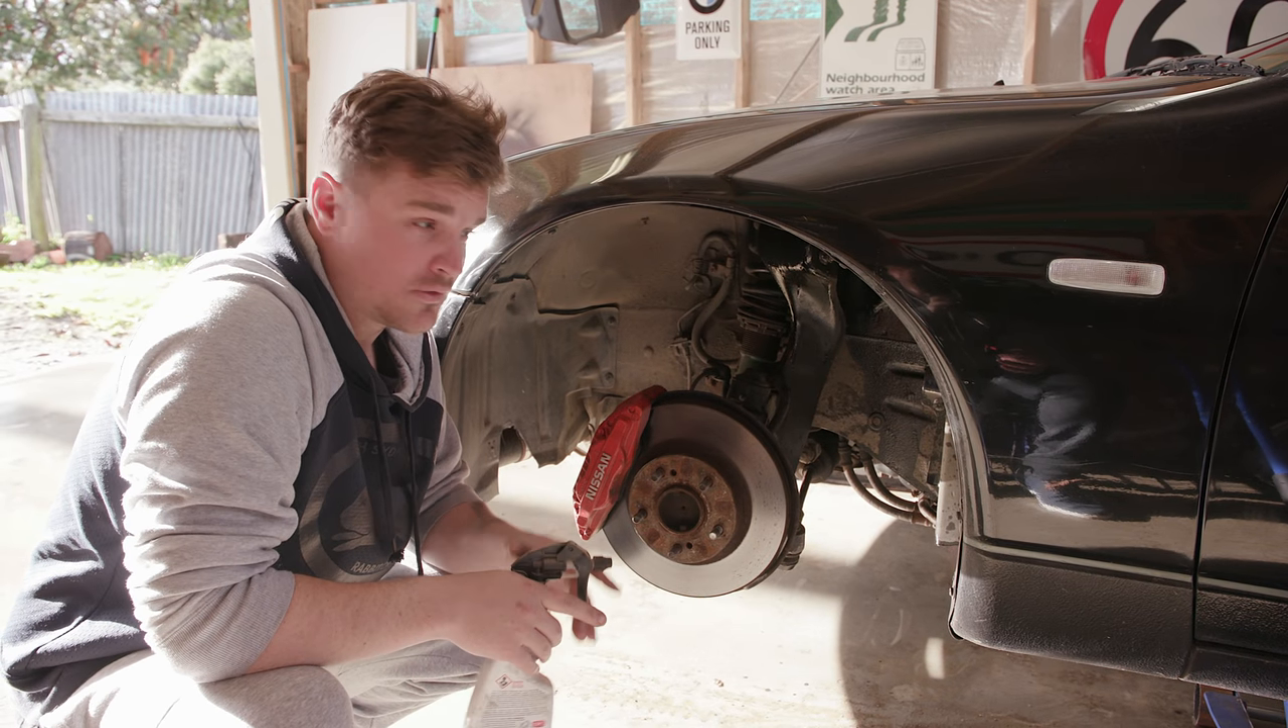So because we're not here to fuck spiders, I've already taken the wheel off, jacked the car up.